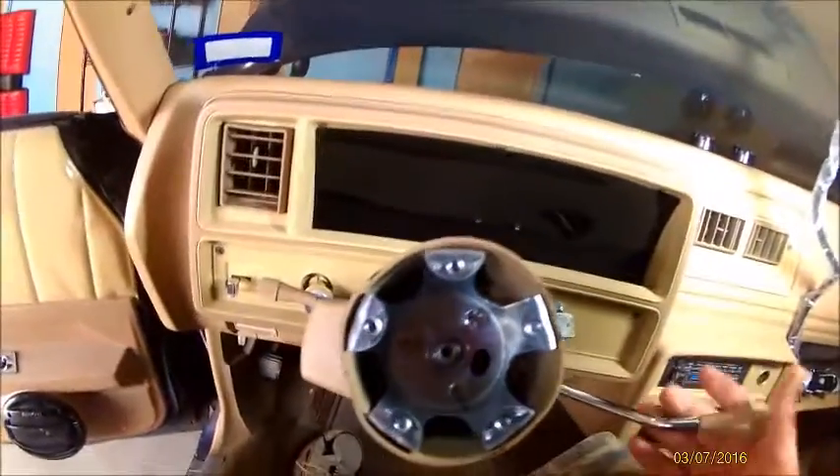All right so I got the steering wheel off.